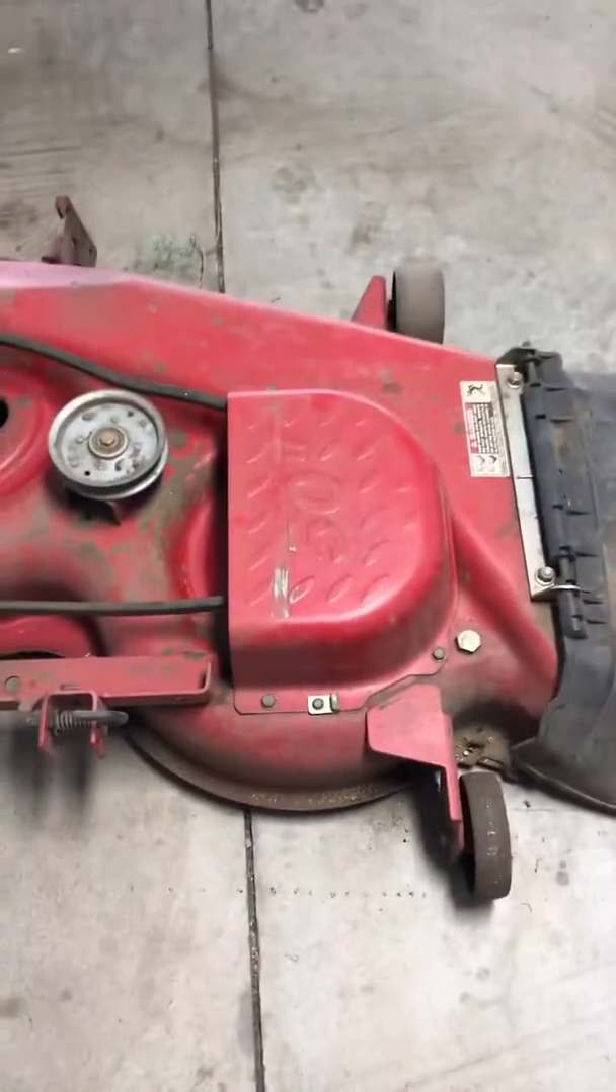Now i went ahead and put the right cover back on because i didn't really need to take it off.